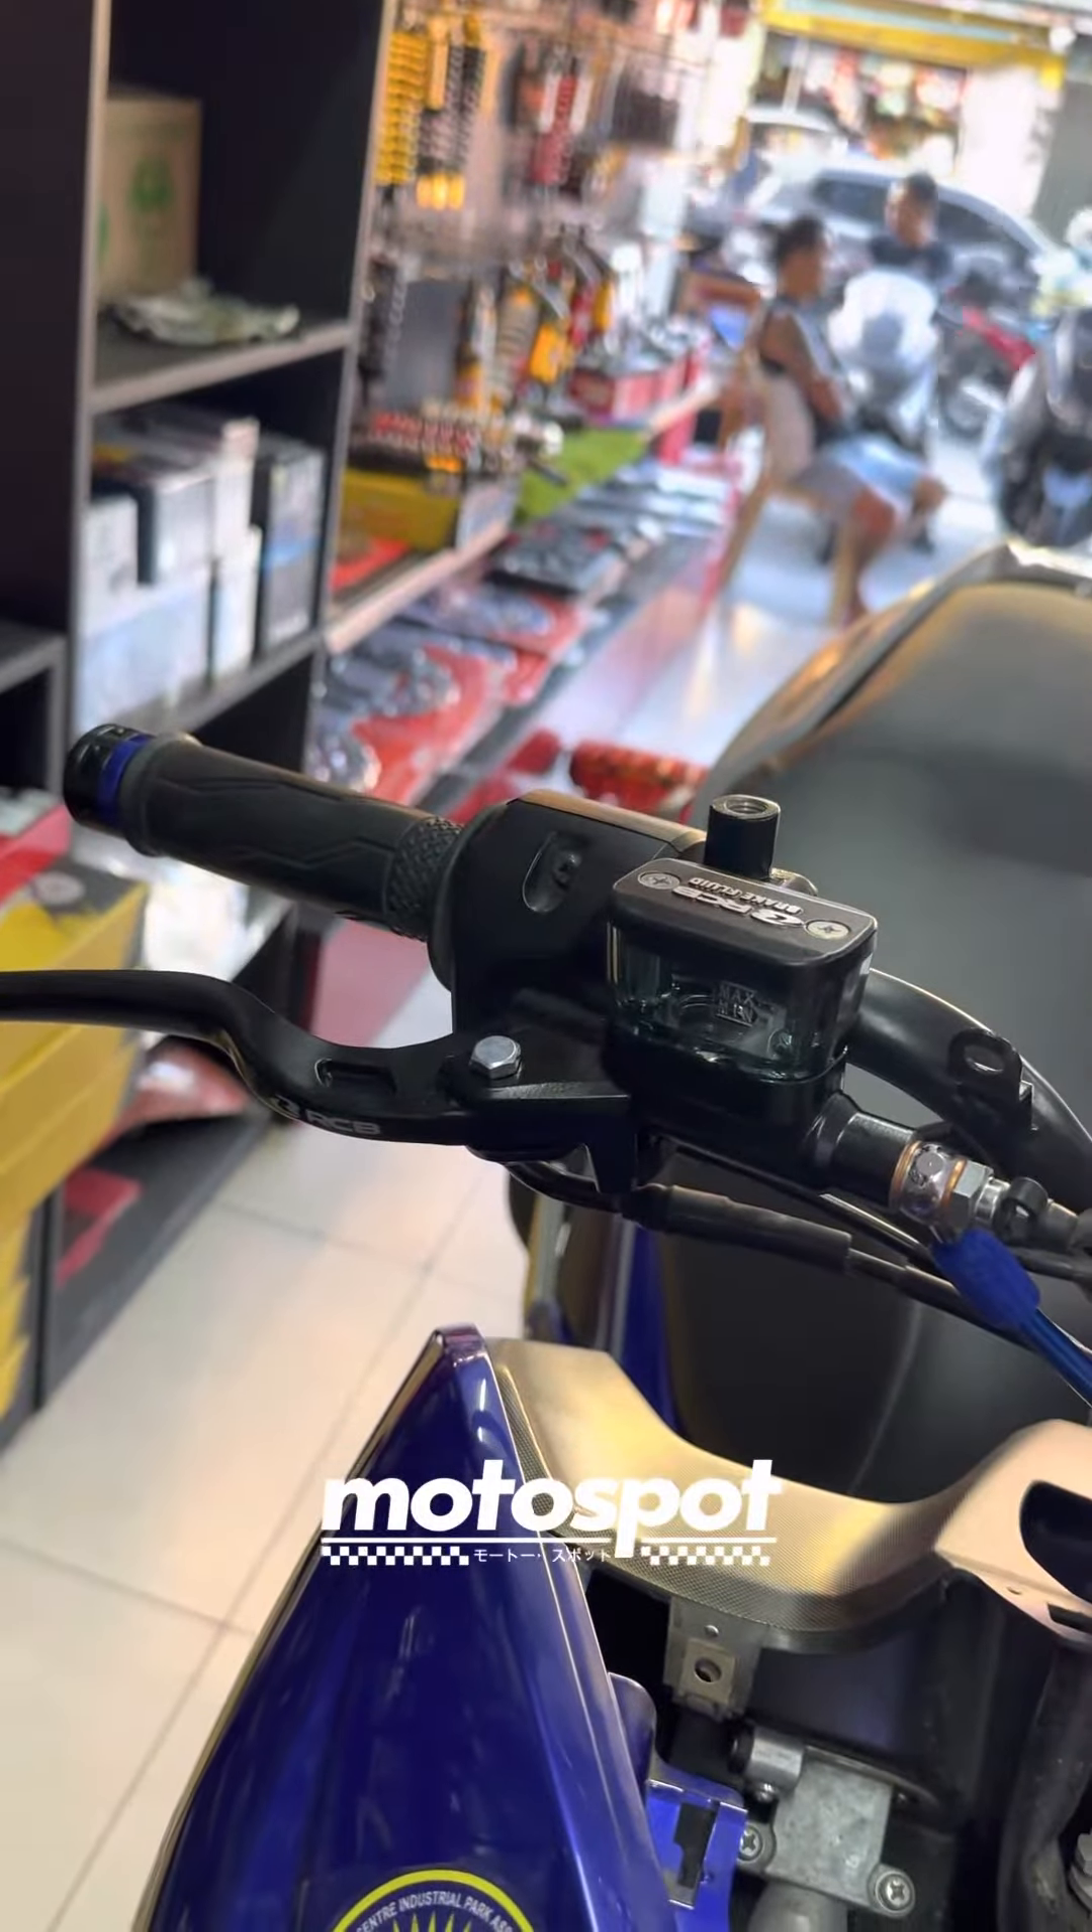Naikabit na rin yung RCB E3 na Brake Master na 14mm.